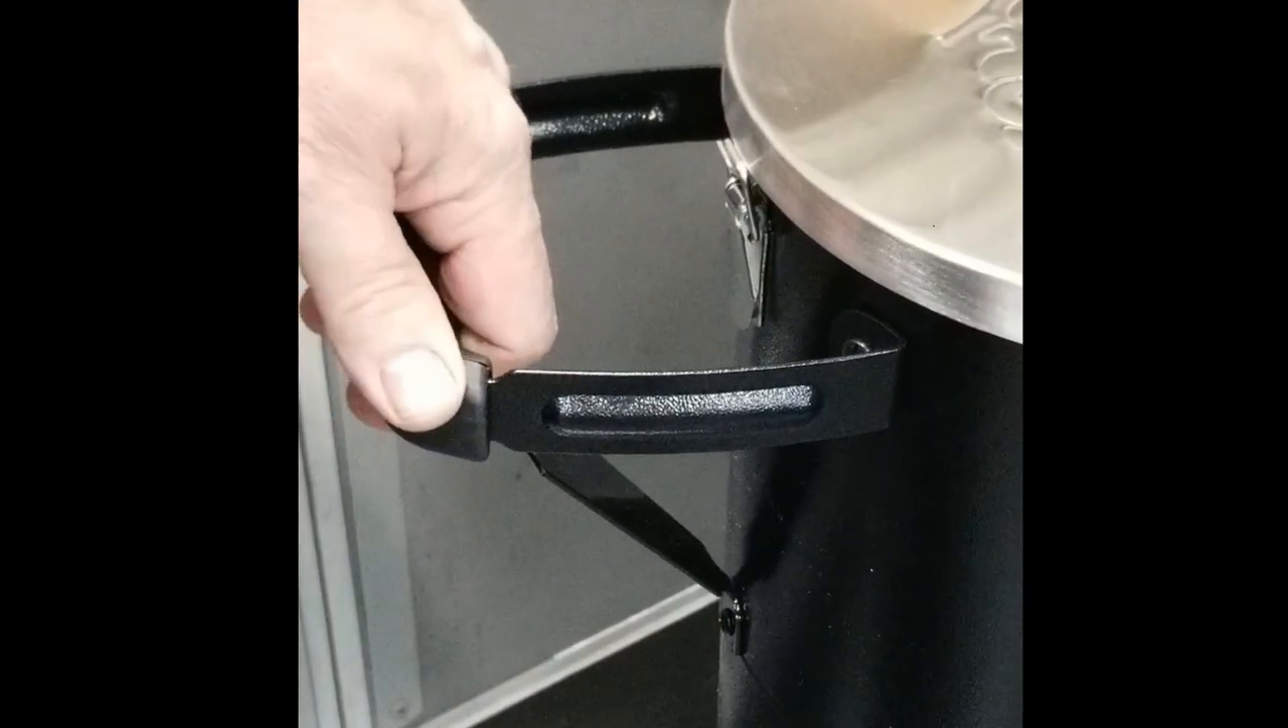Now you're done you now have the hopper brace installed and there is no flex on the handle at all.